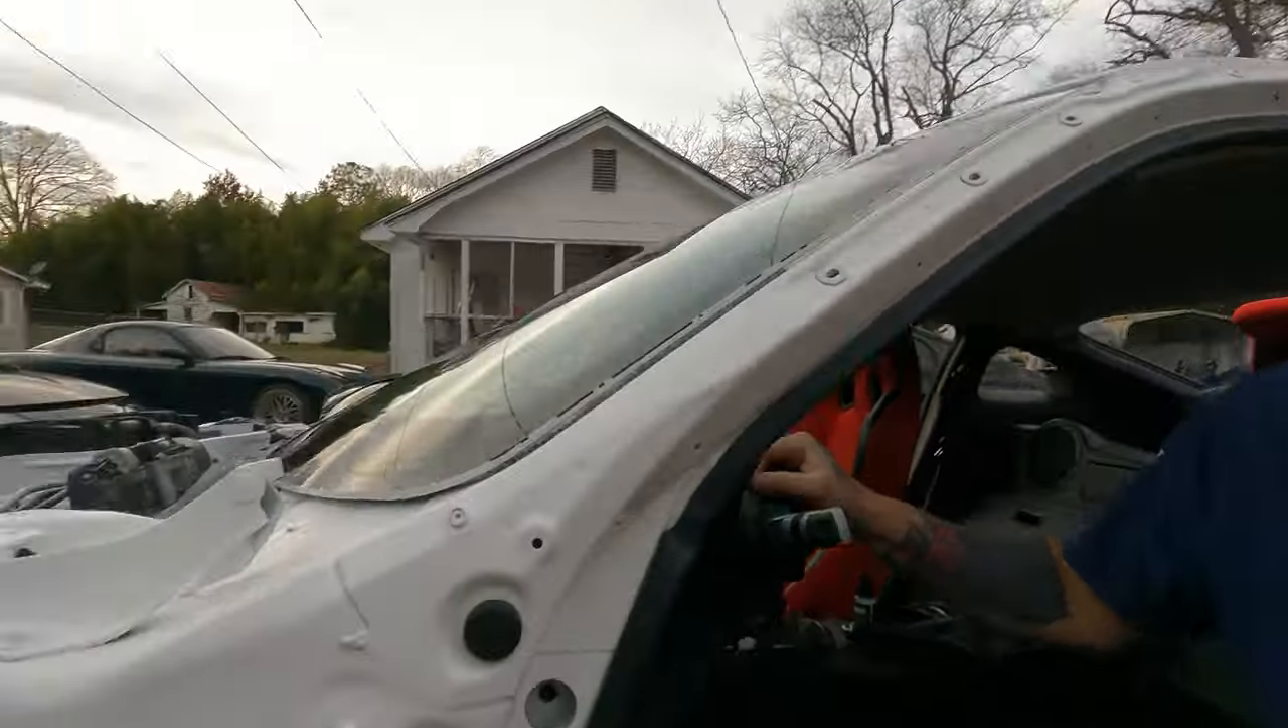We're still missing some some crucial body parts body panels whatever but we're making progress.